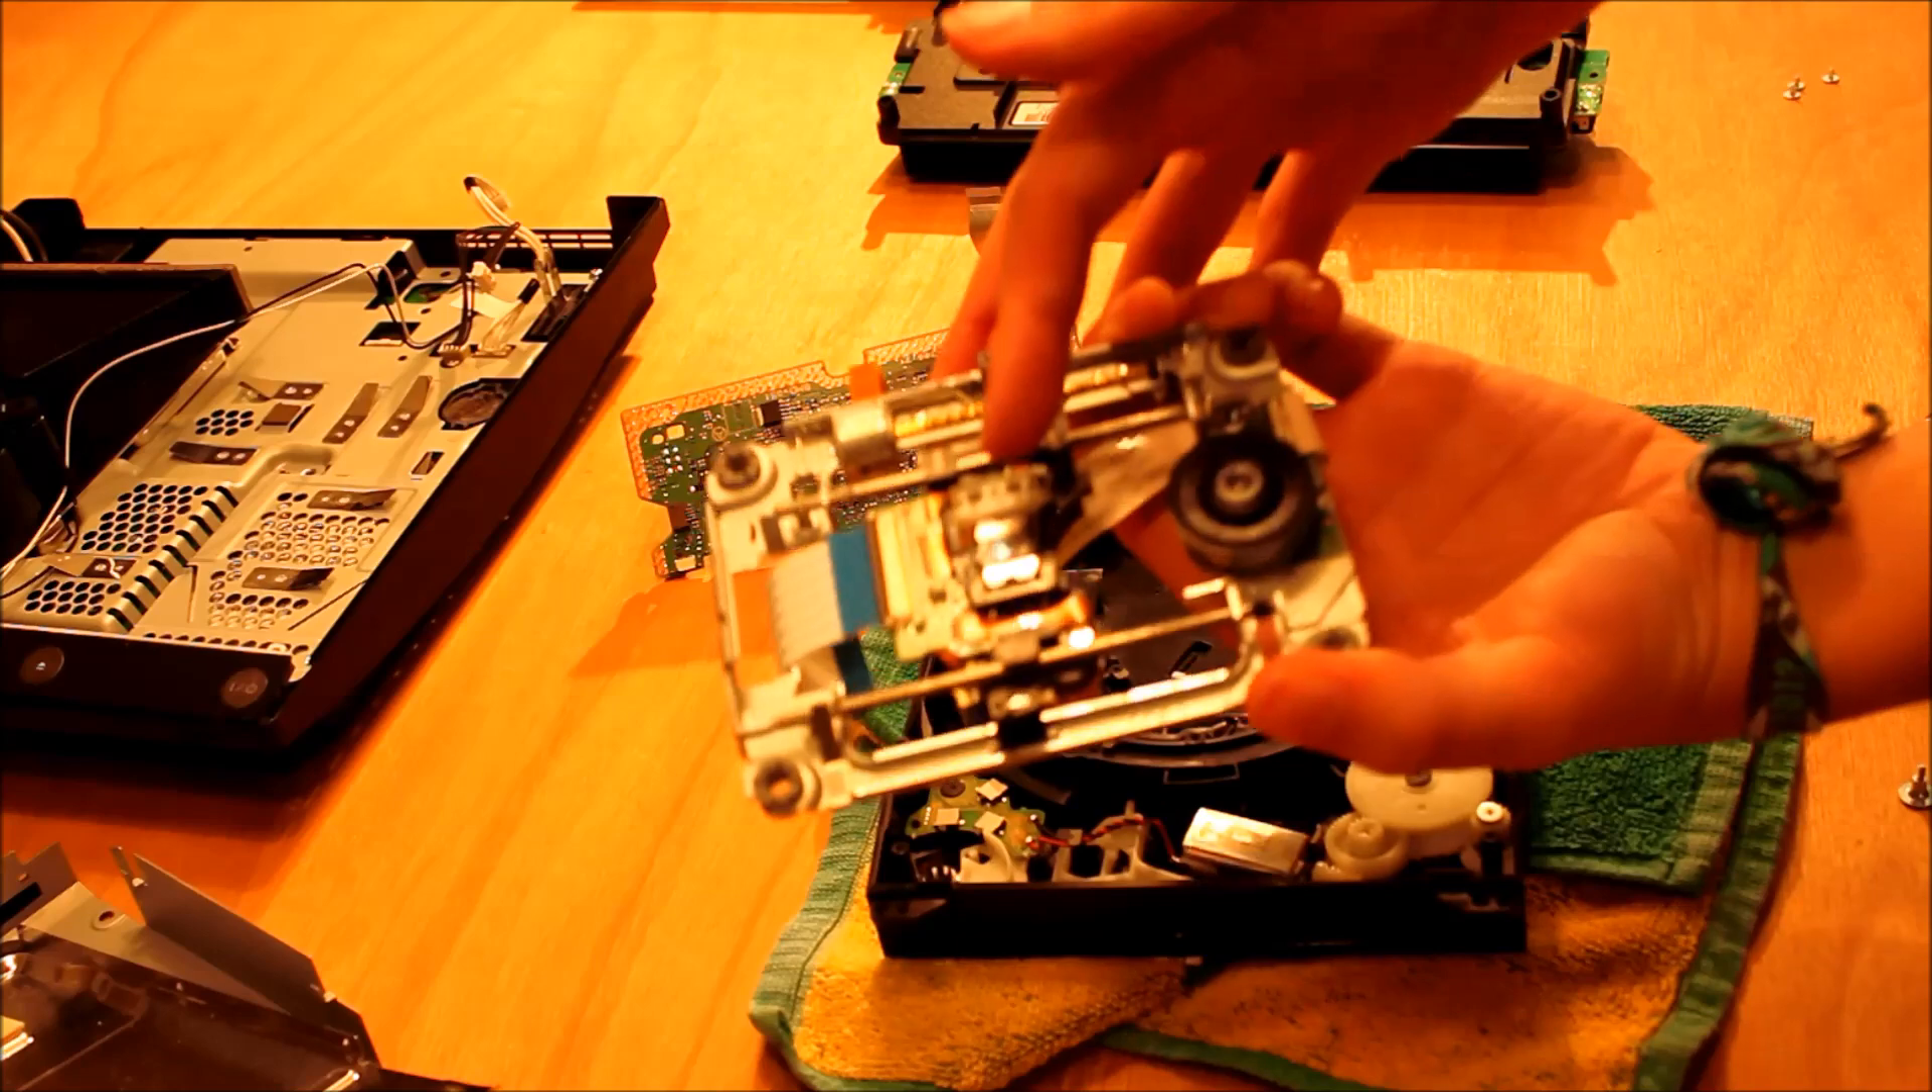And that's your Blu-ray laser removed.